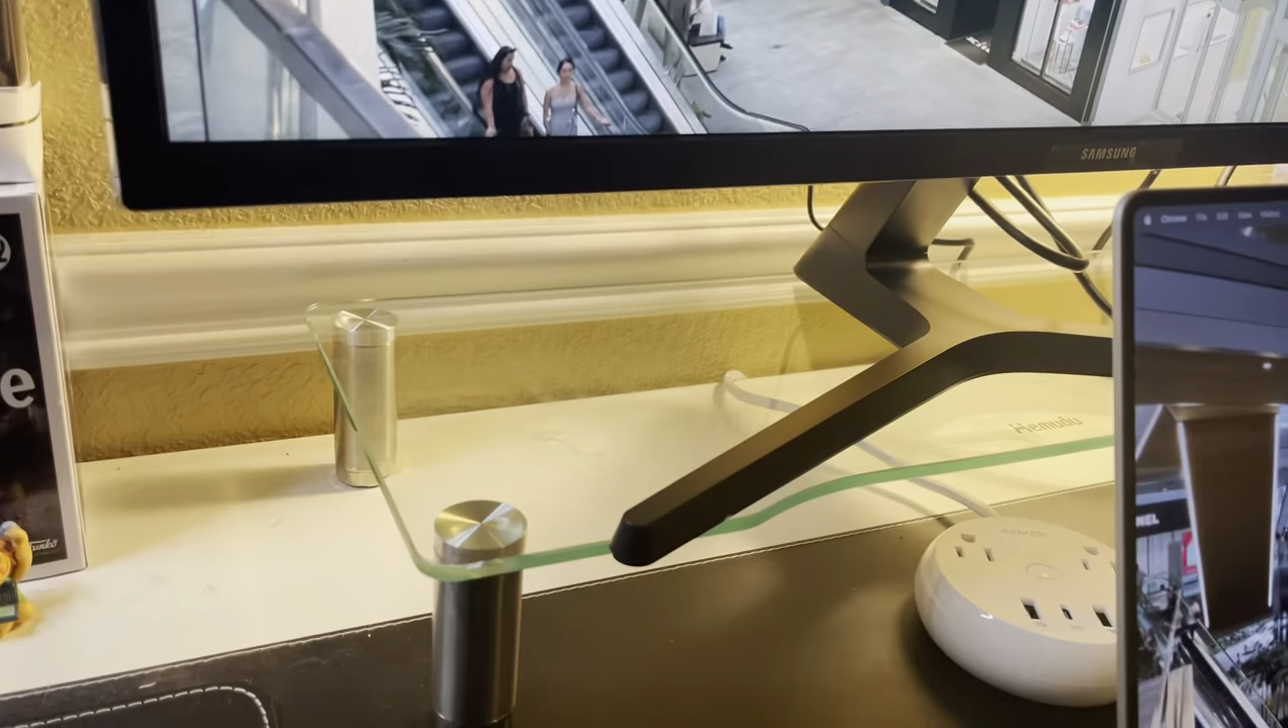Put it on my little stand here the little glass stand it is a little too big for it so it's kind of hanging off.